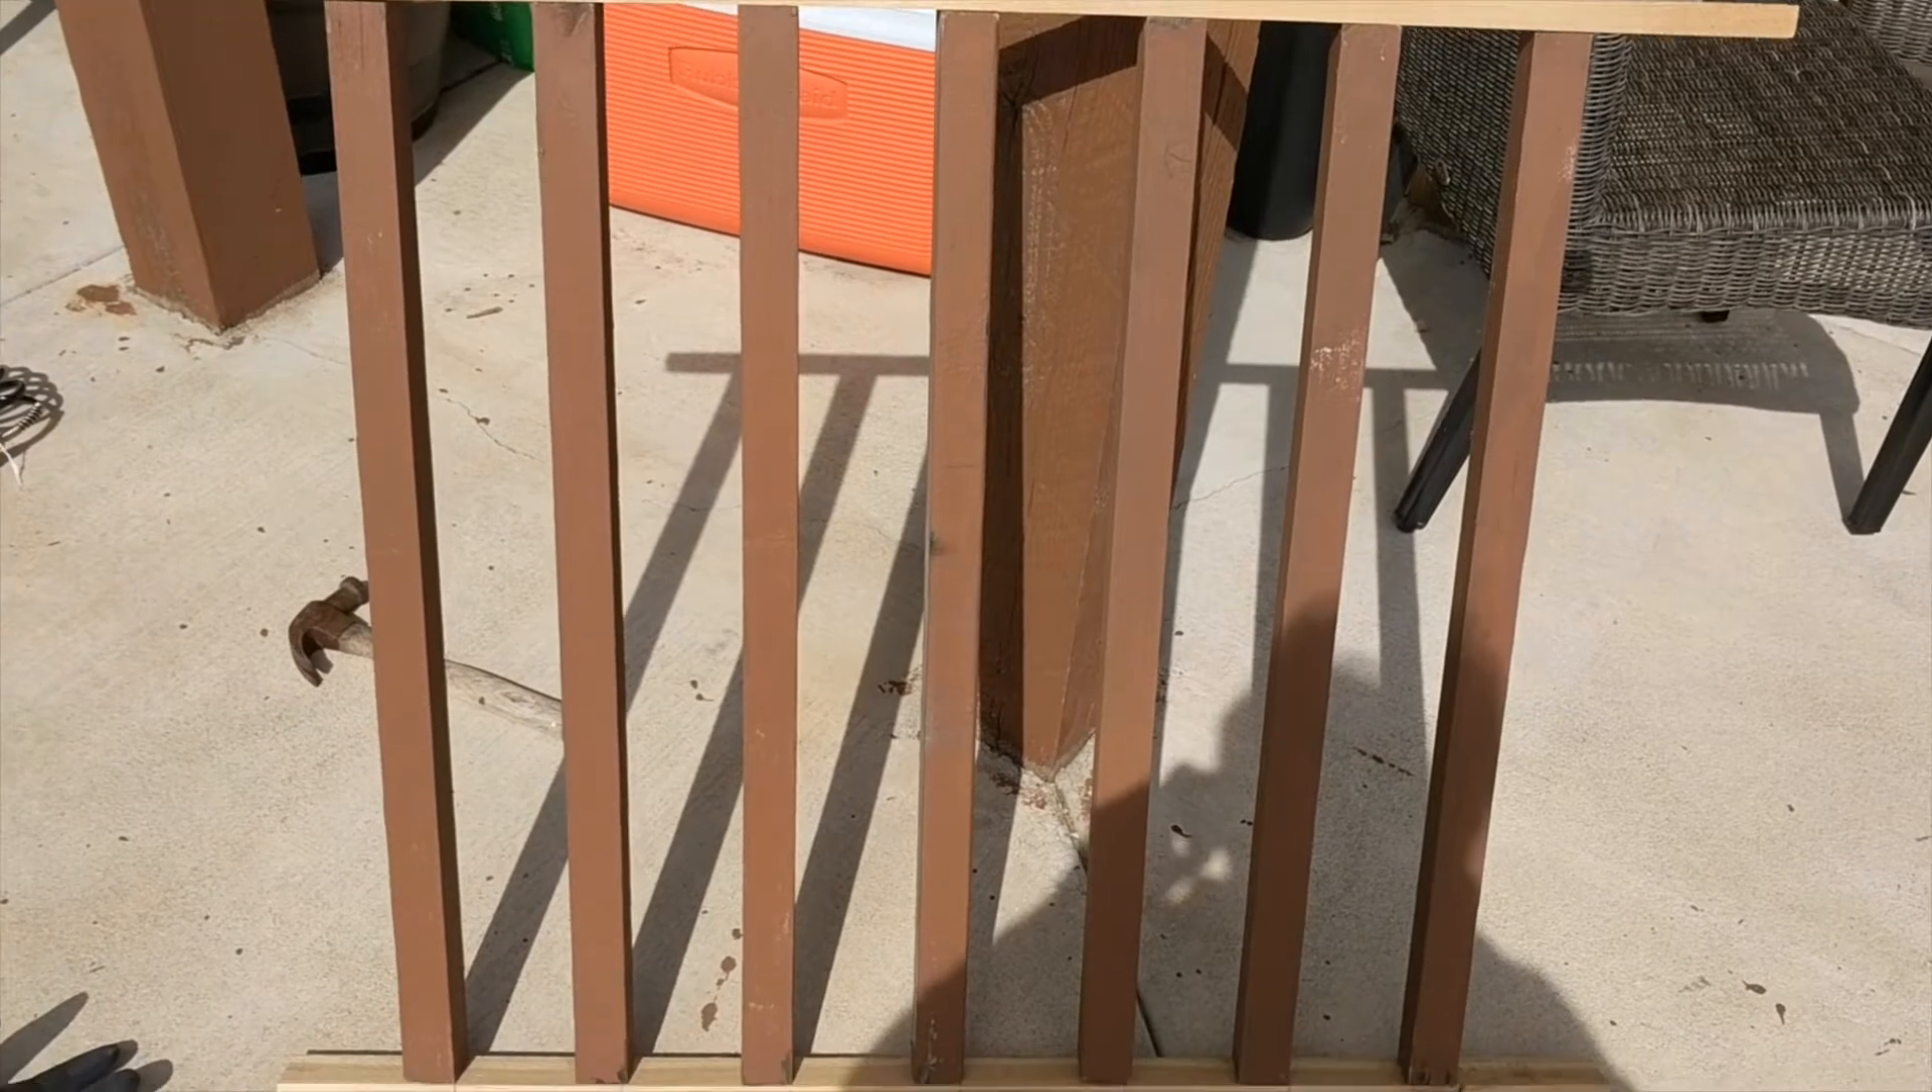Okay, I have assembled my balusters and top and bottom plates.